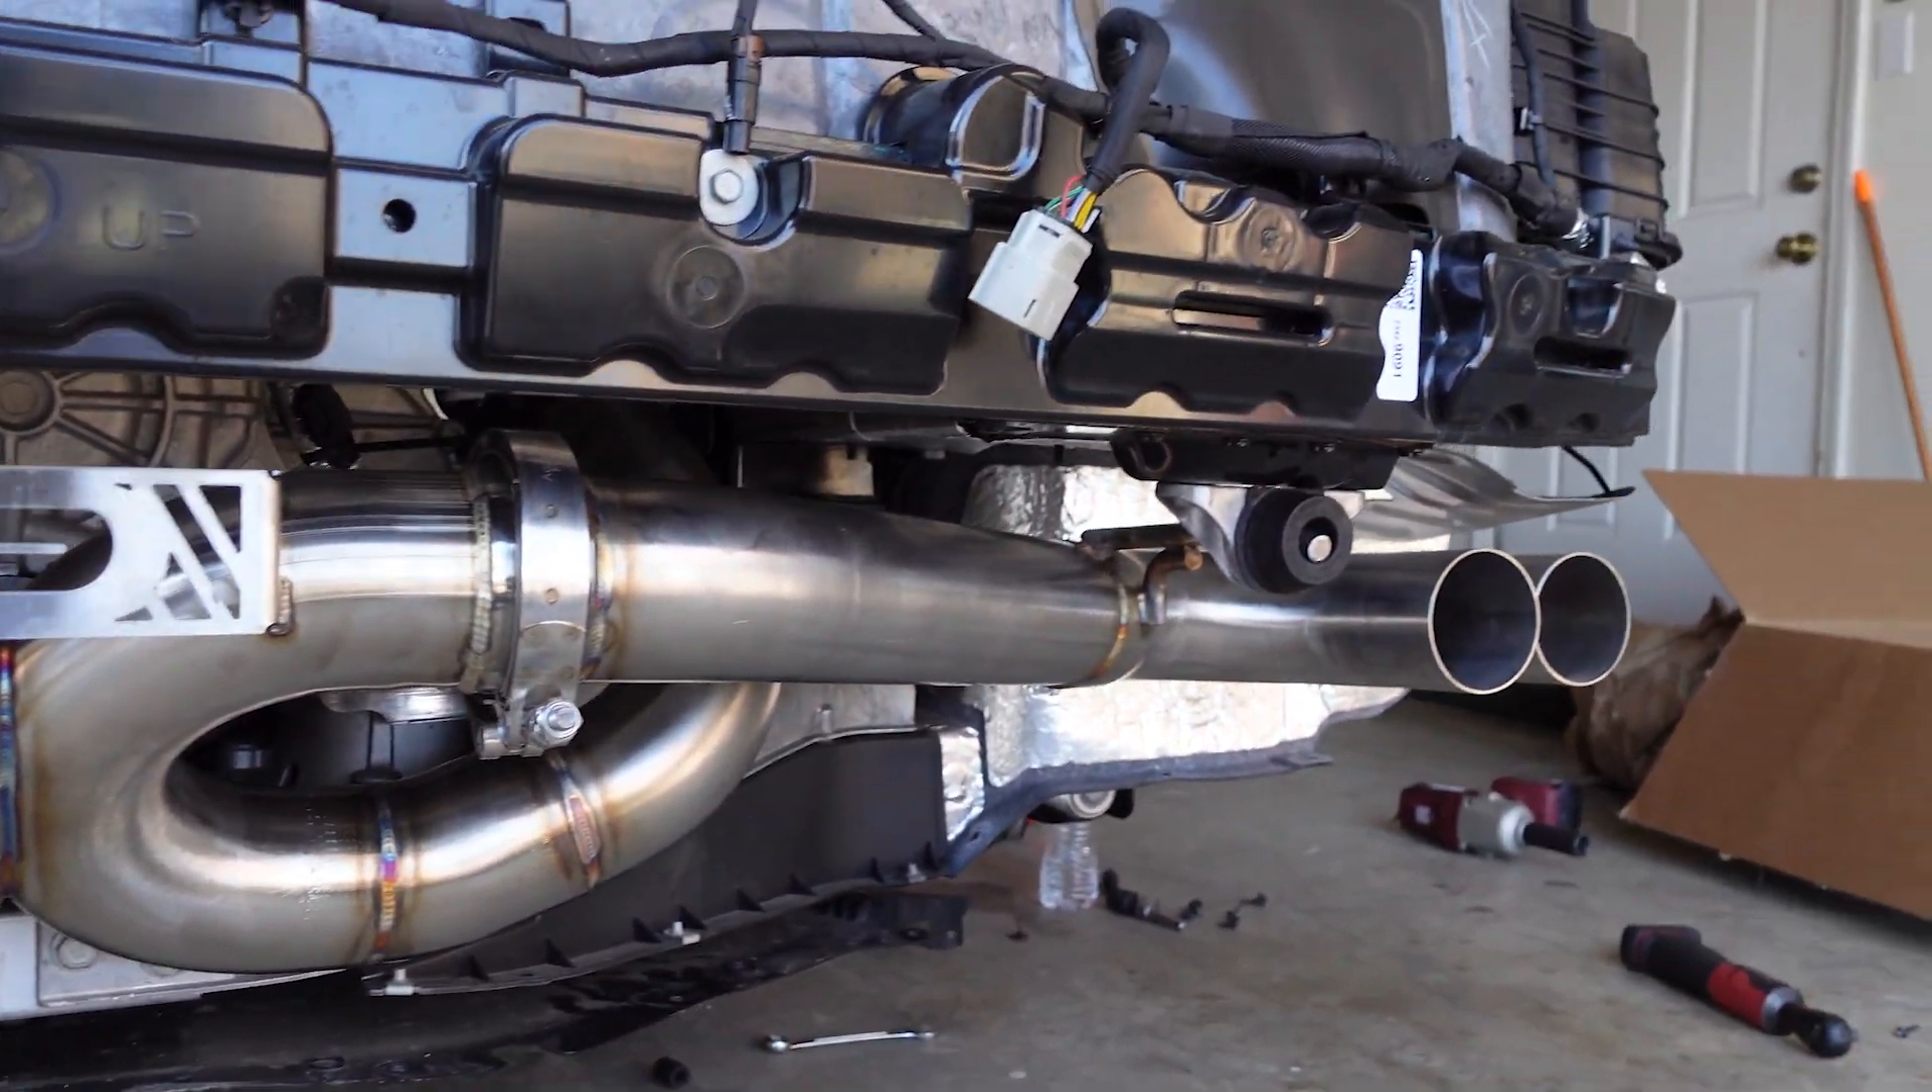All right guys so we have the cat-back already mounted right there.